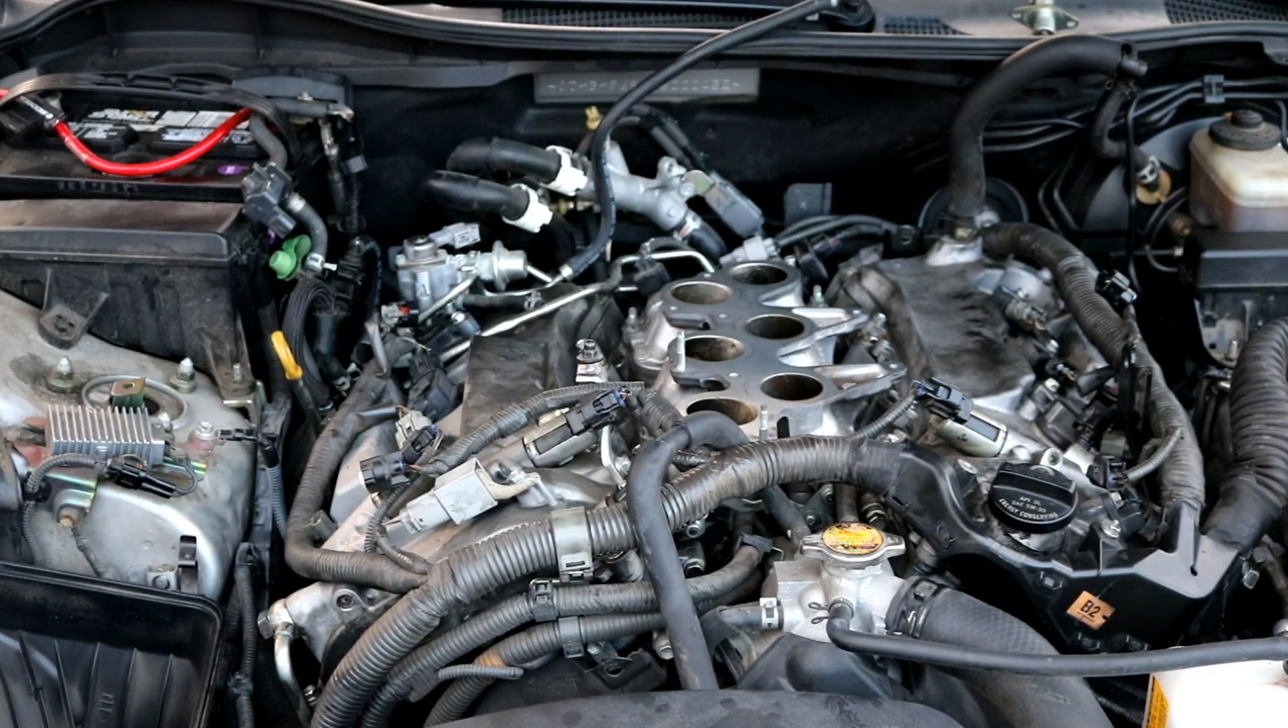The only thing you have left now to put on is the intake manifold.